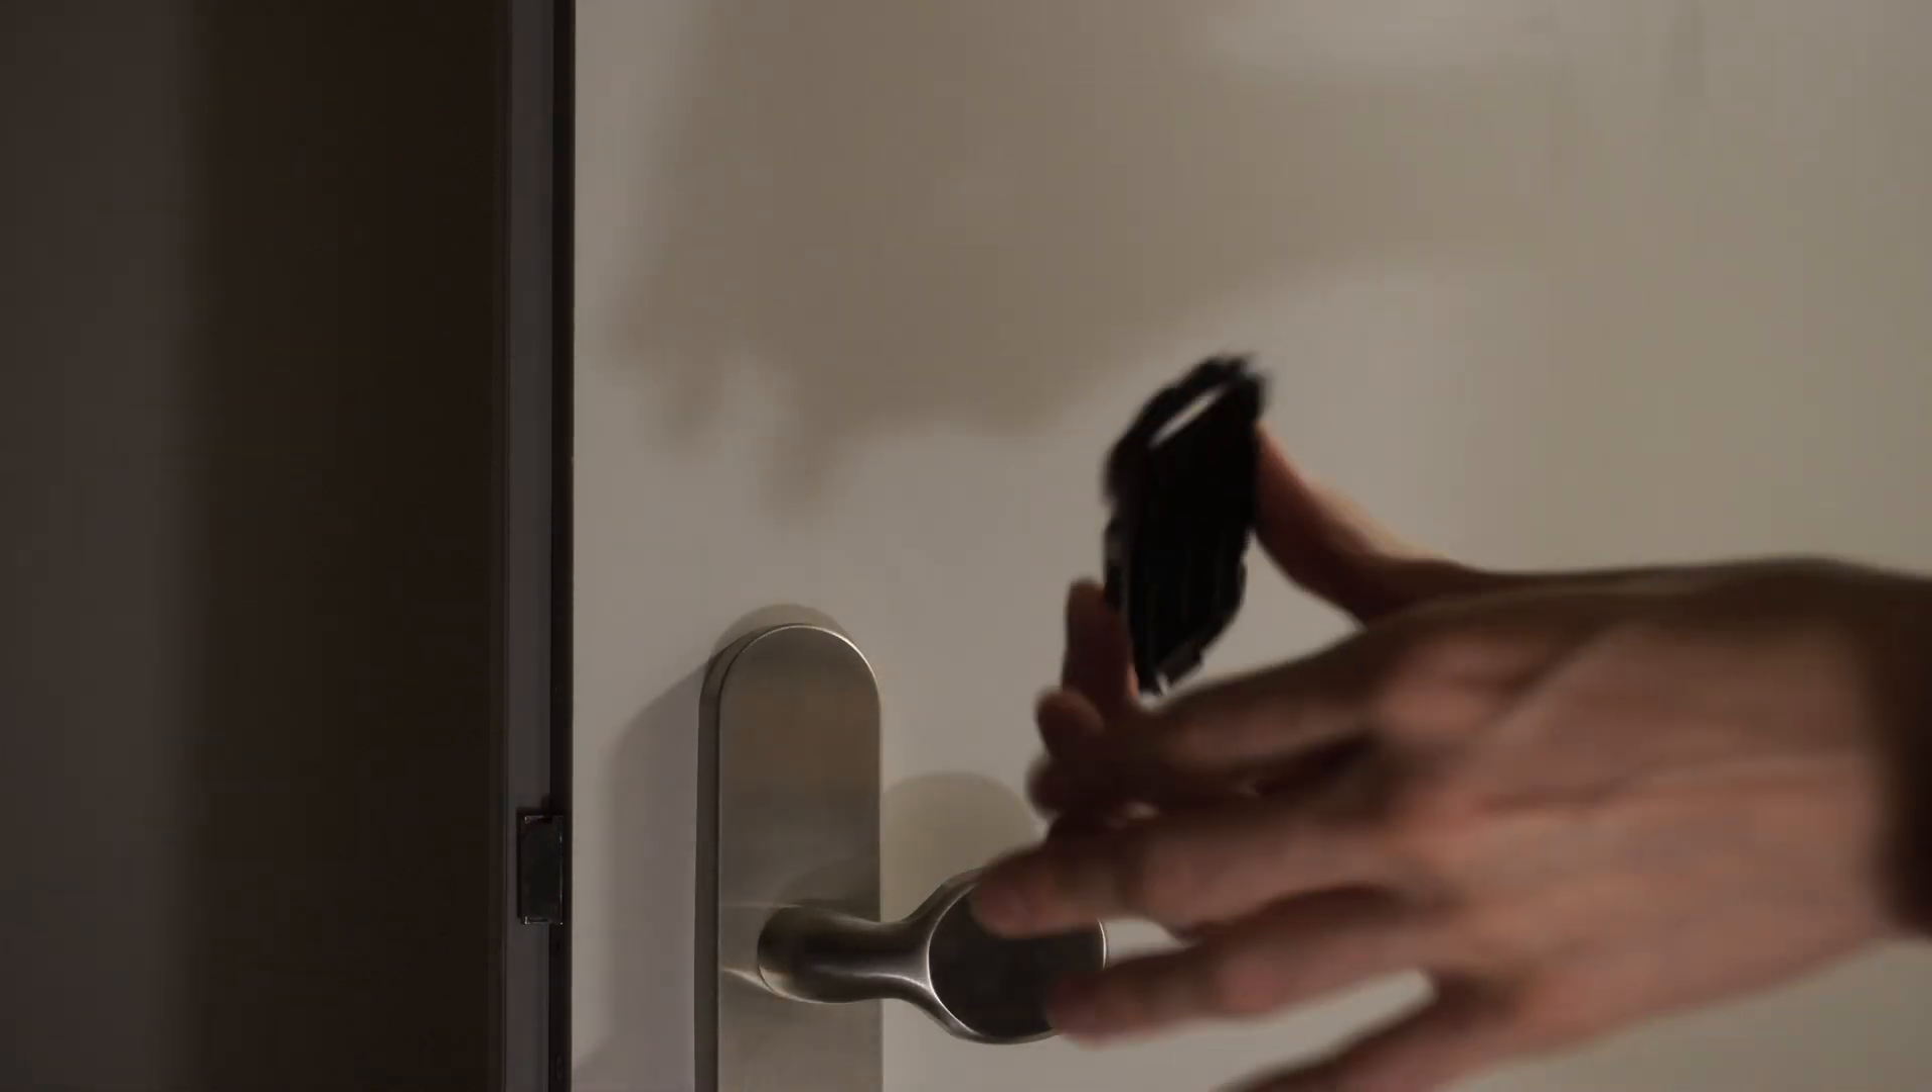Now of course the last thing left is to attach the actual pin pad to our door and this just goes with a double-sided adhesive here on the back of the mounting bracket.